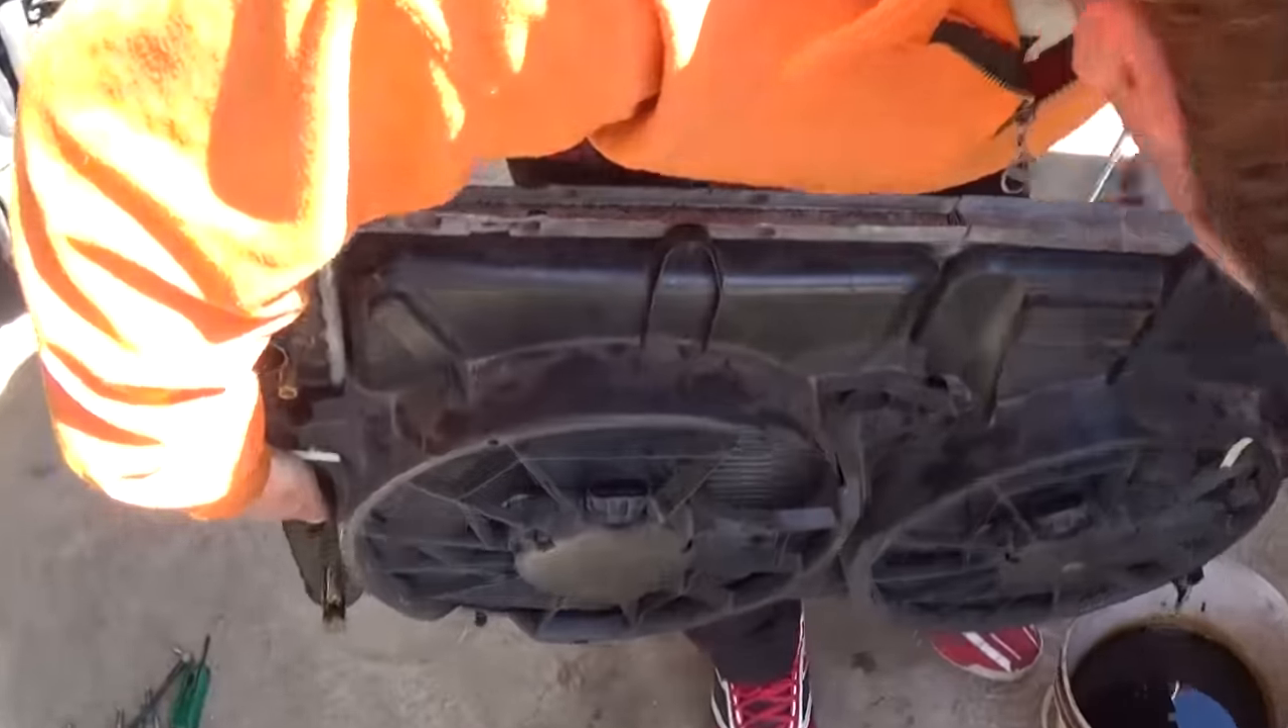And now we have the radiator assembly with the fans out of there as you can see.